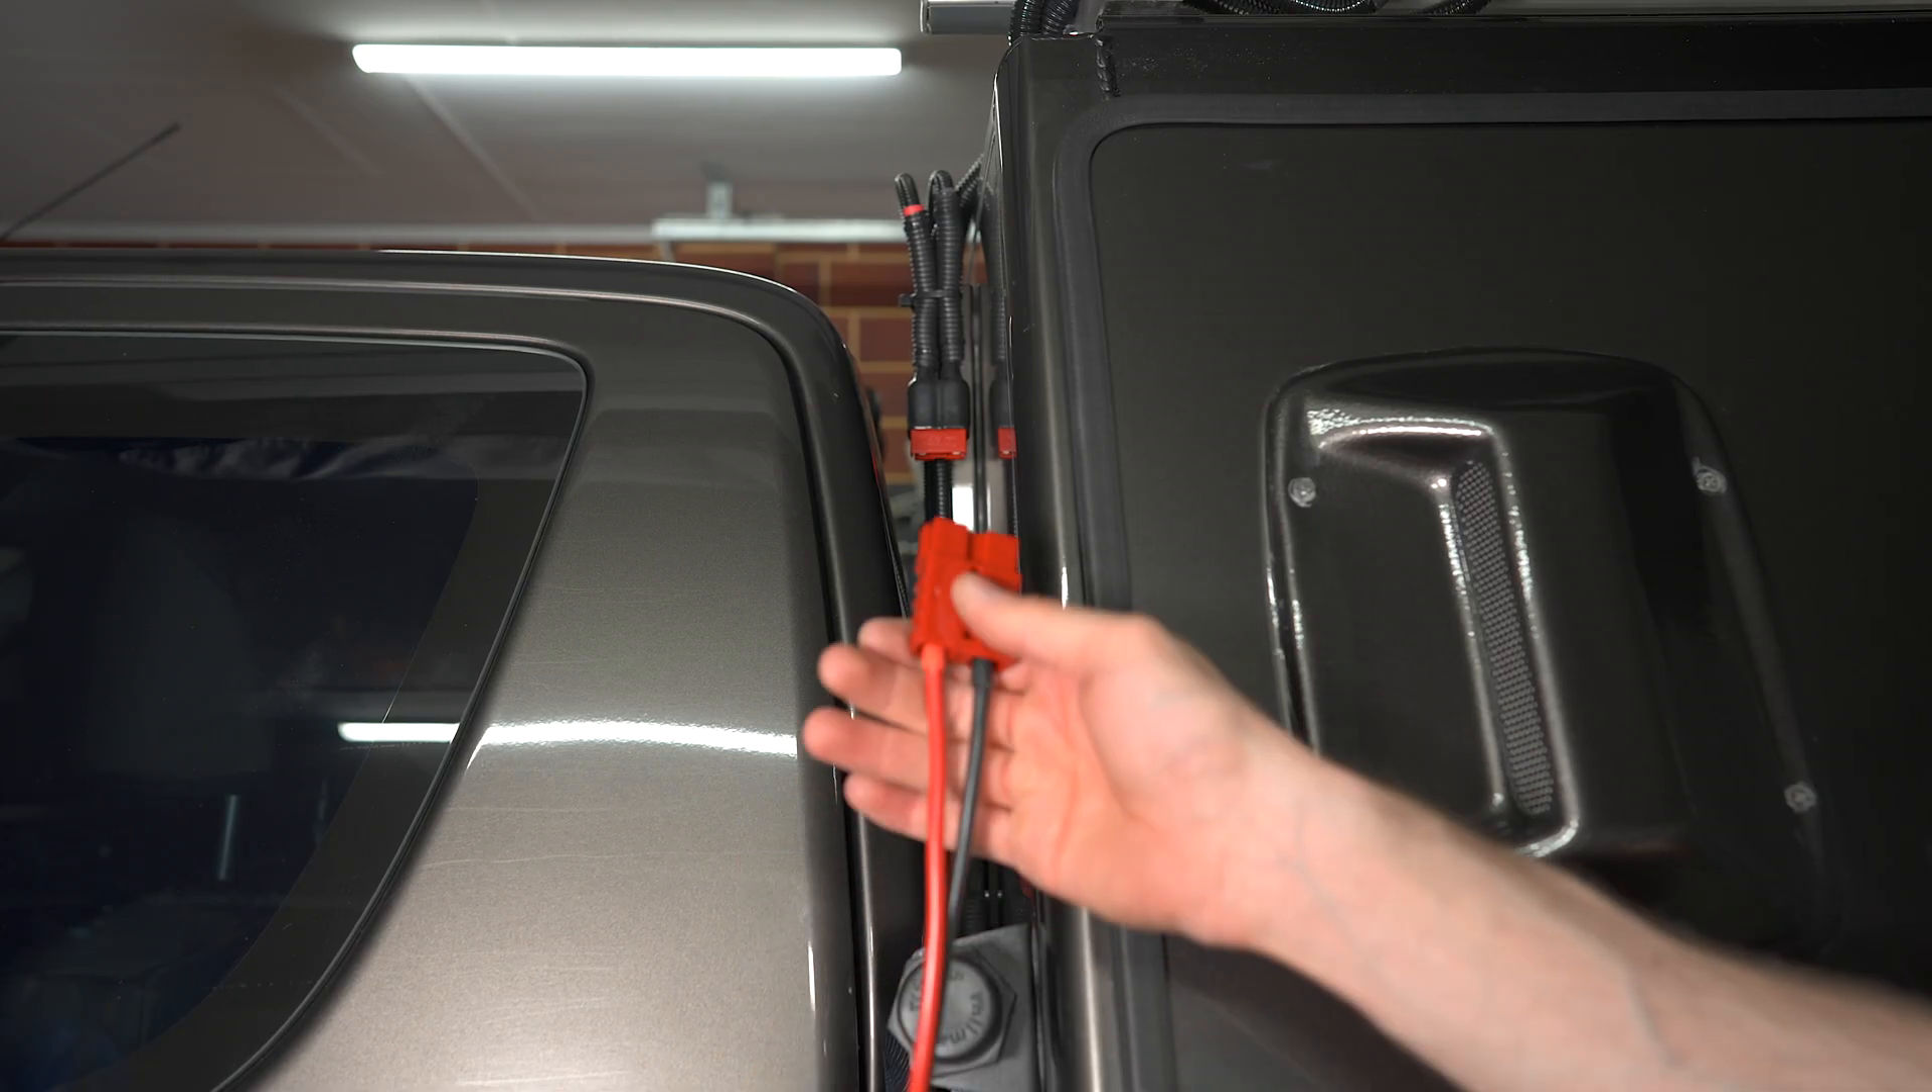Now we have our freshly made Anderson plug.